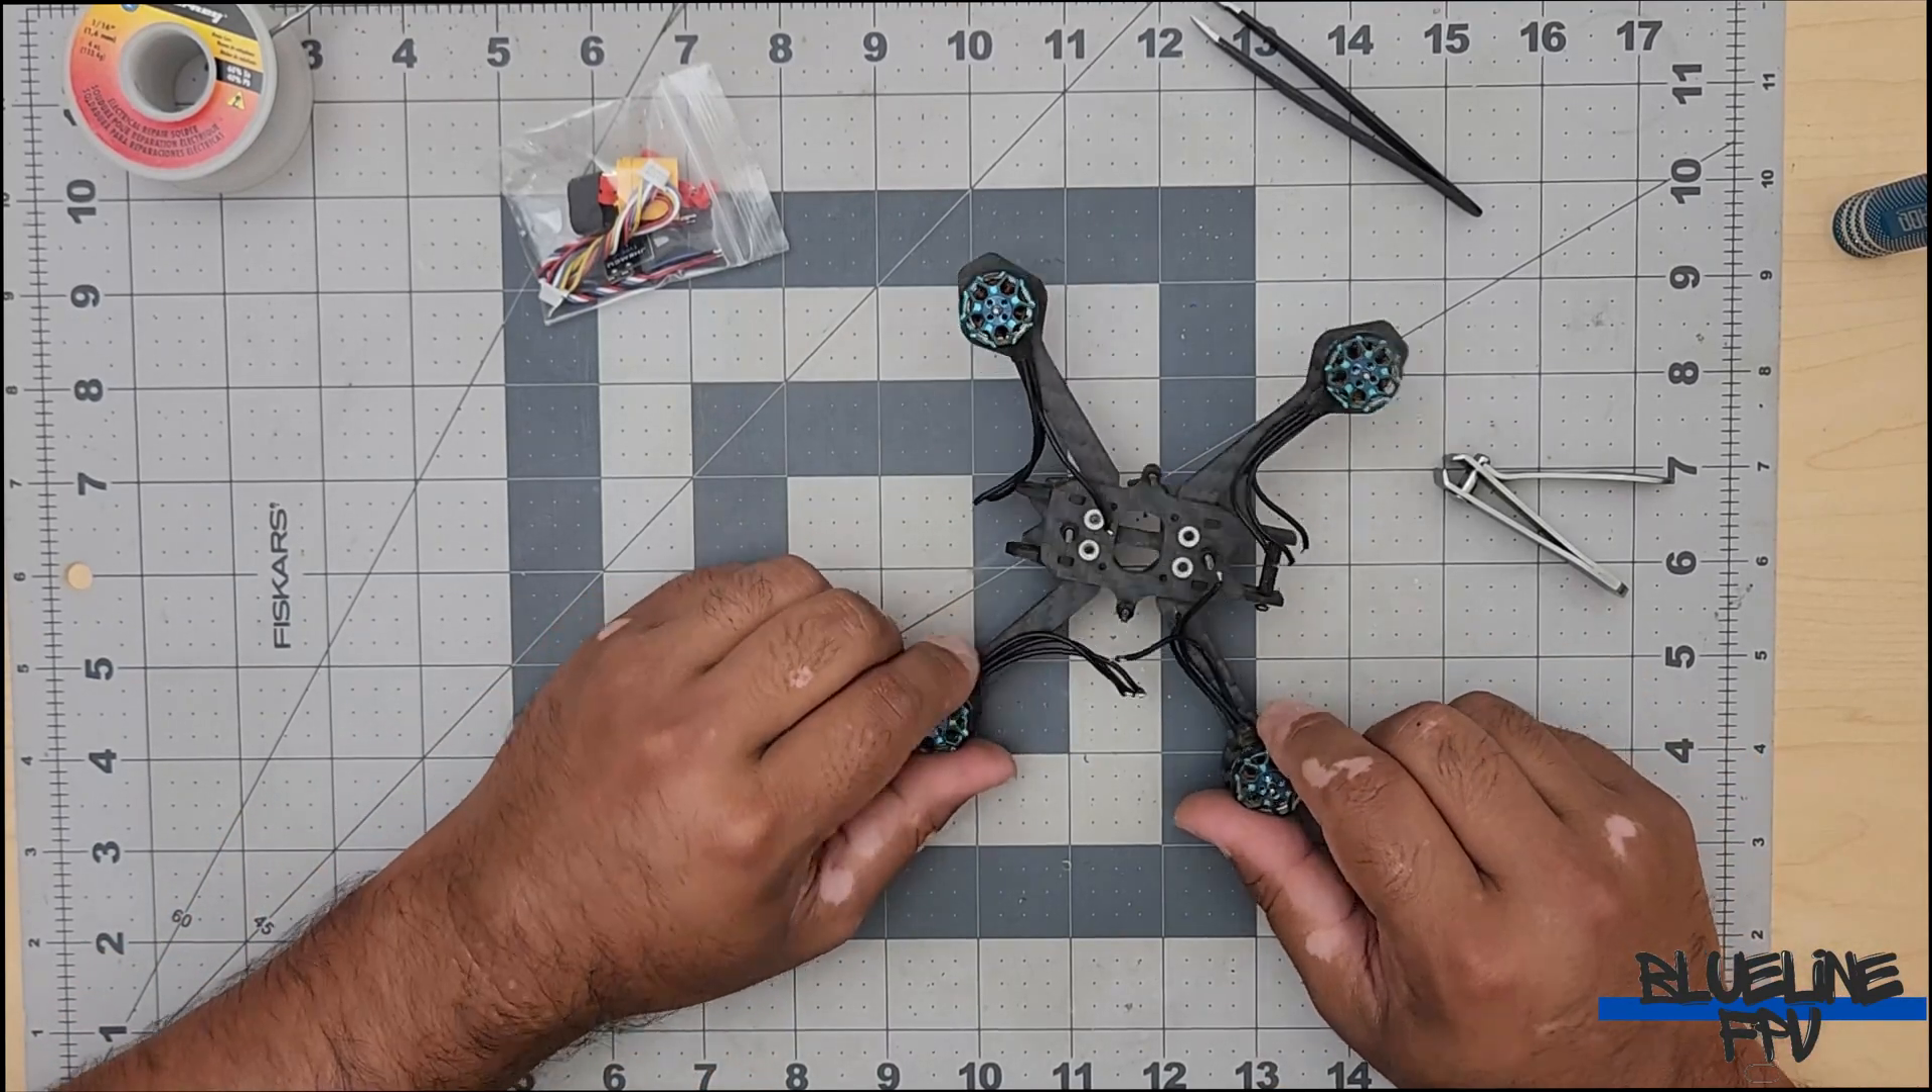And just like that, we have our four motors on the quad.